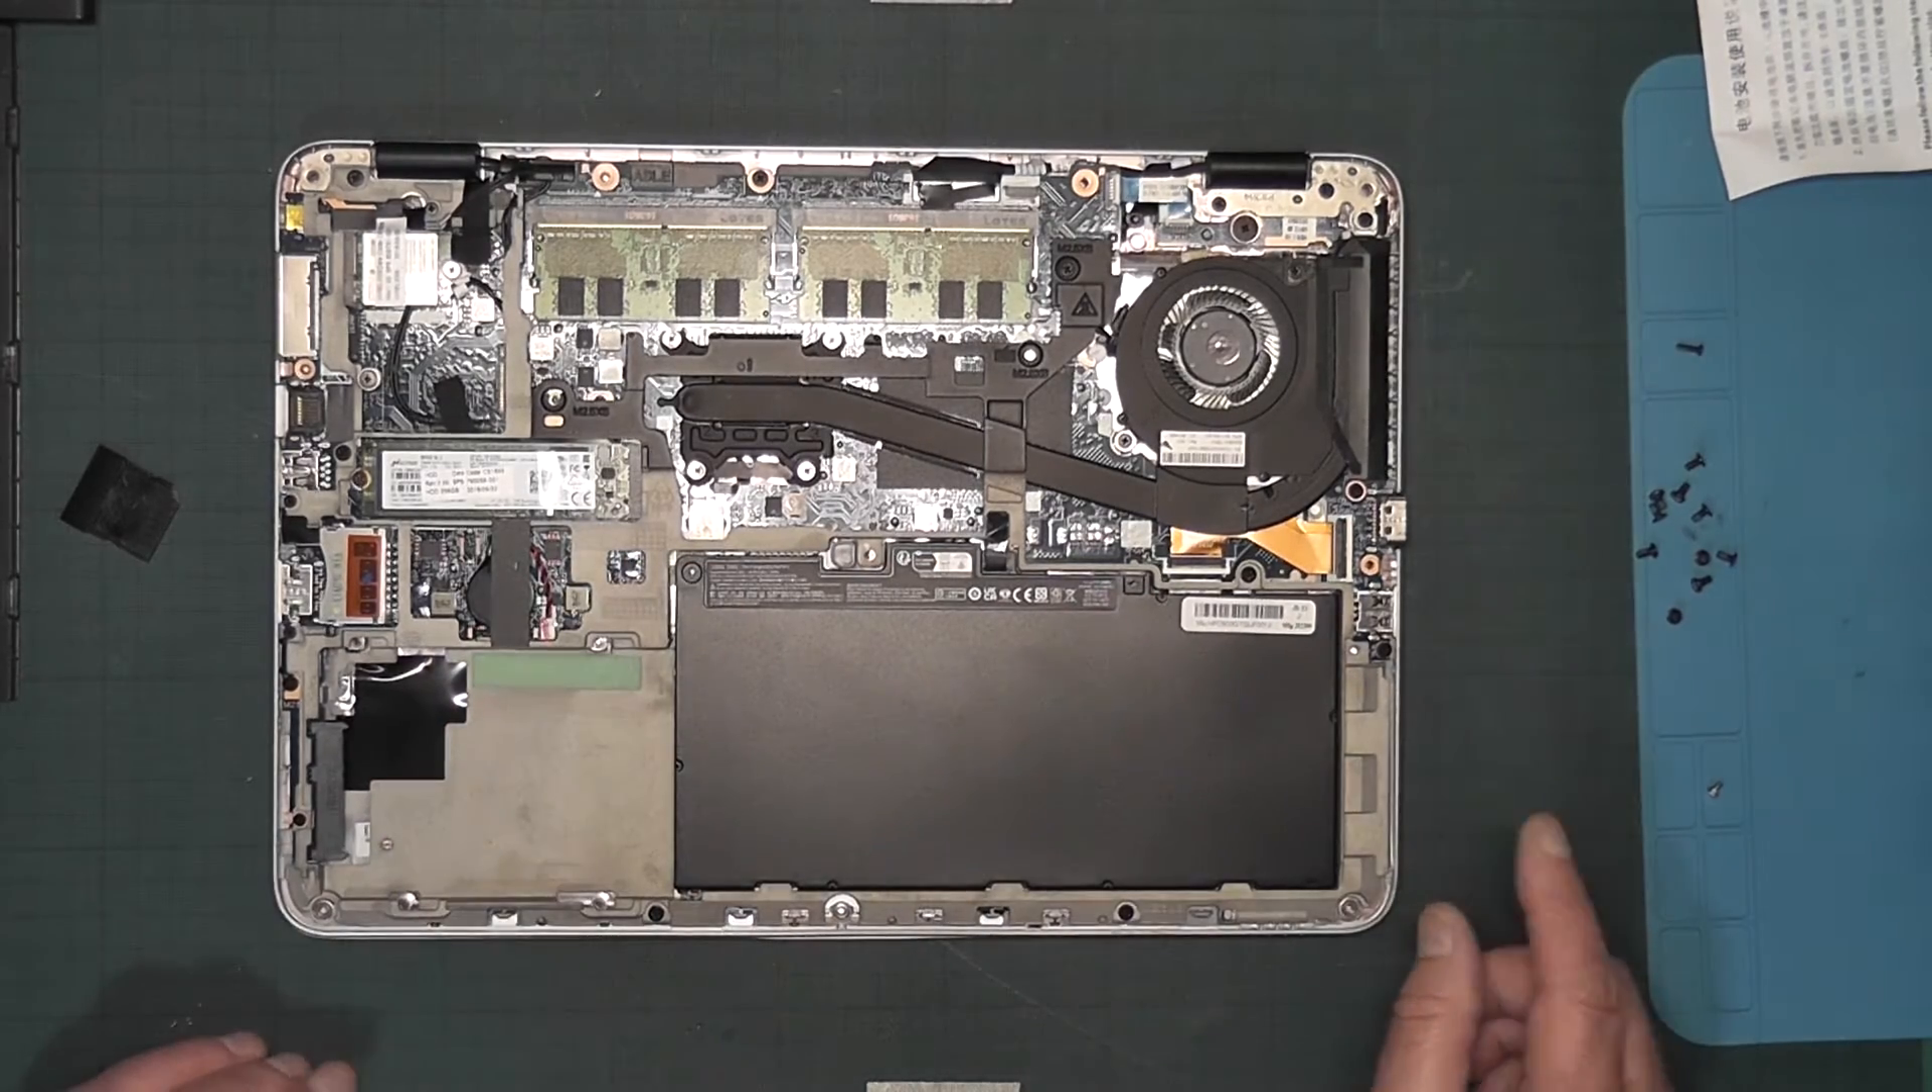Now that's the new battery in place.